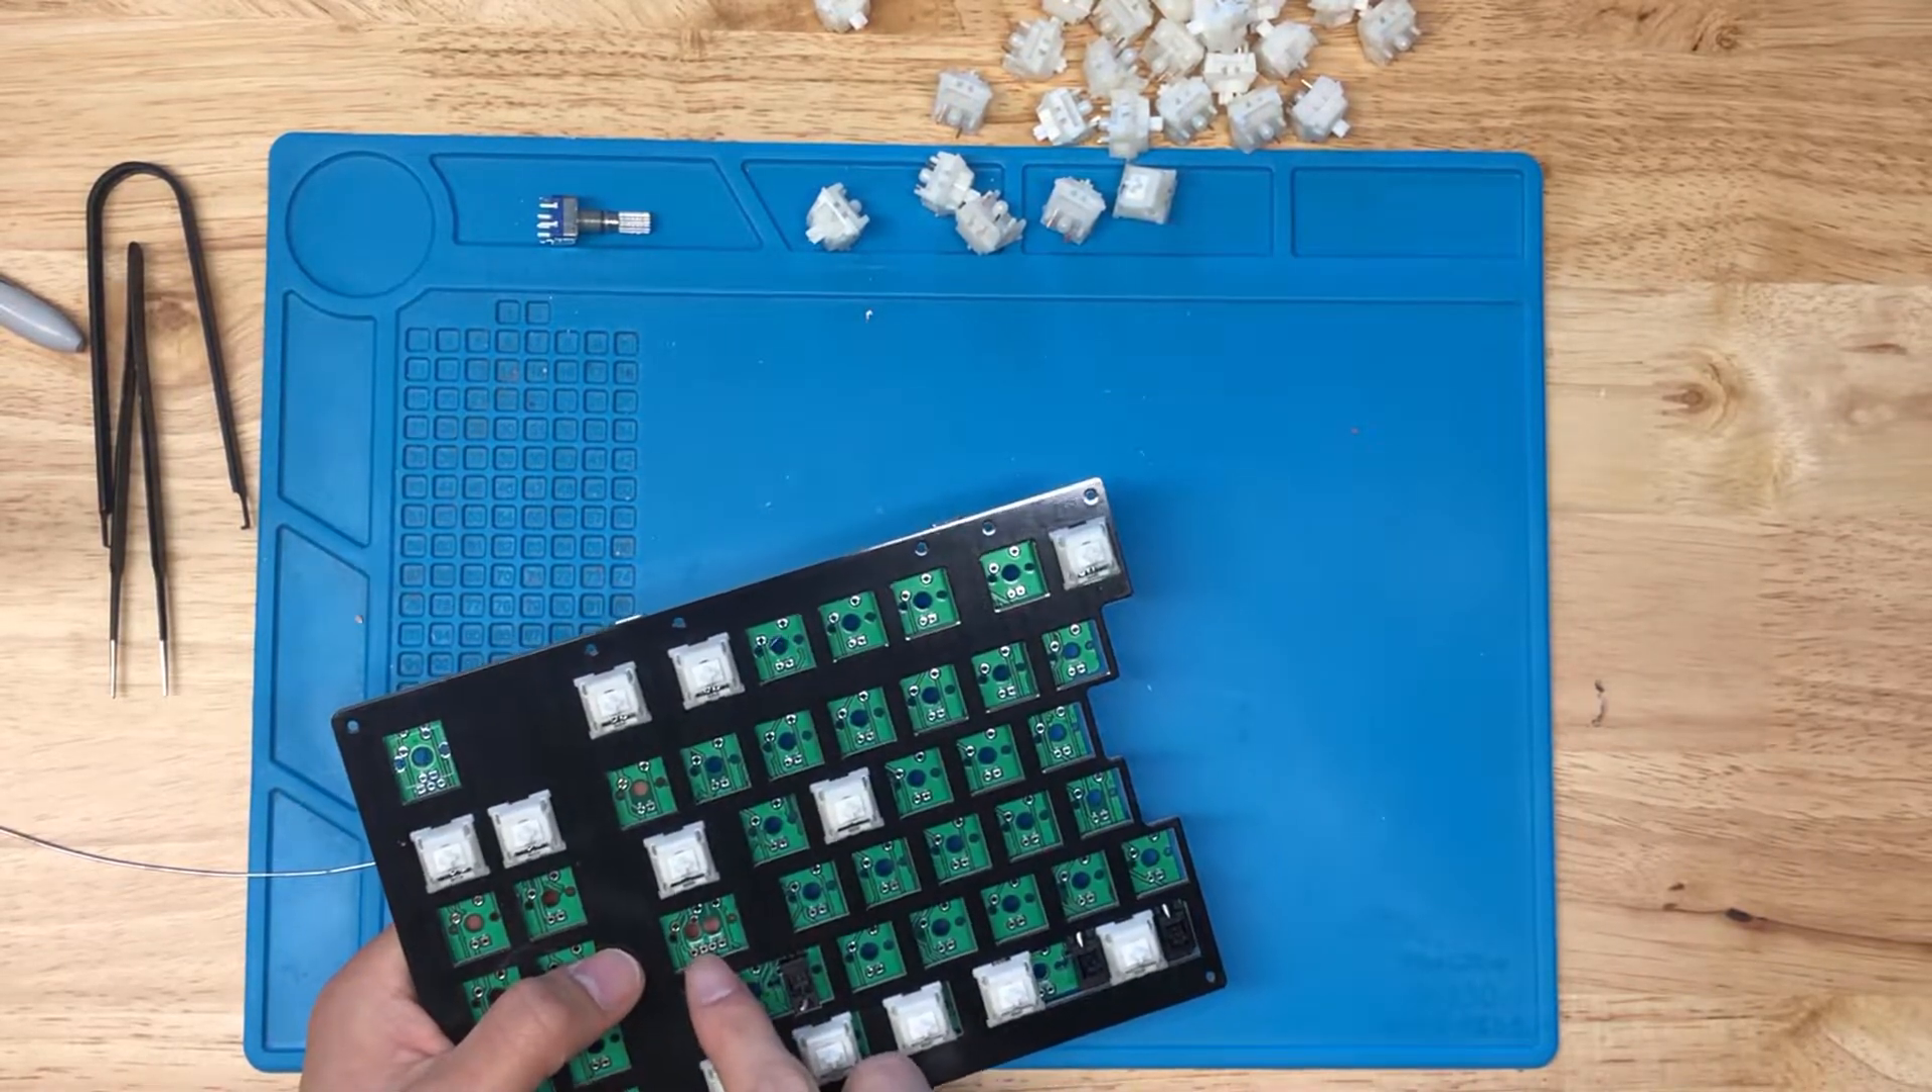So we've got all these switches in here, soldered in, just gonna insert the rest of the switches.